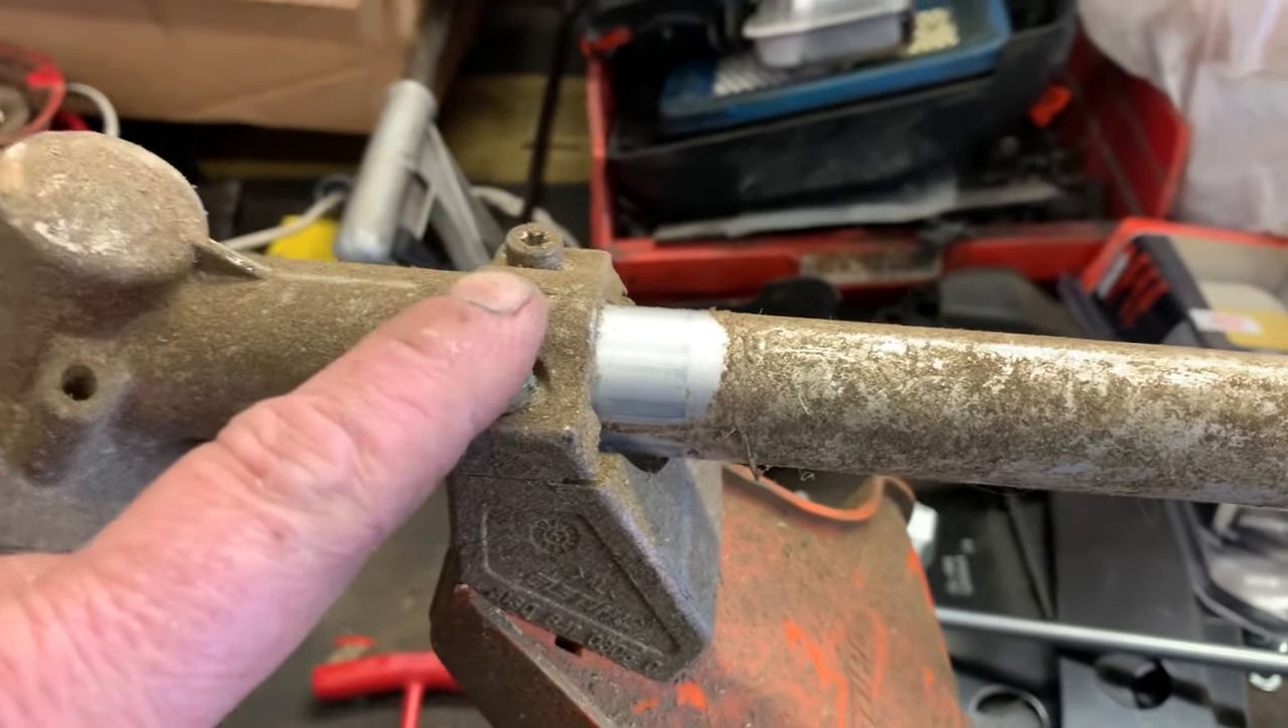This head assembly has walked down the shaft about an inch.